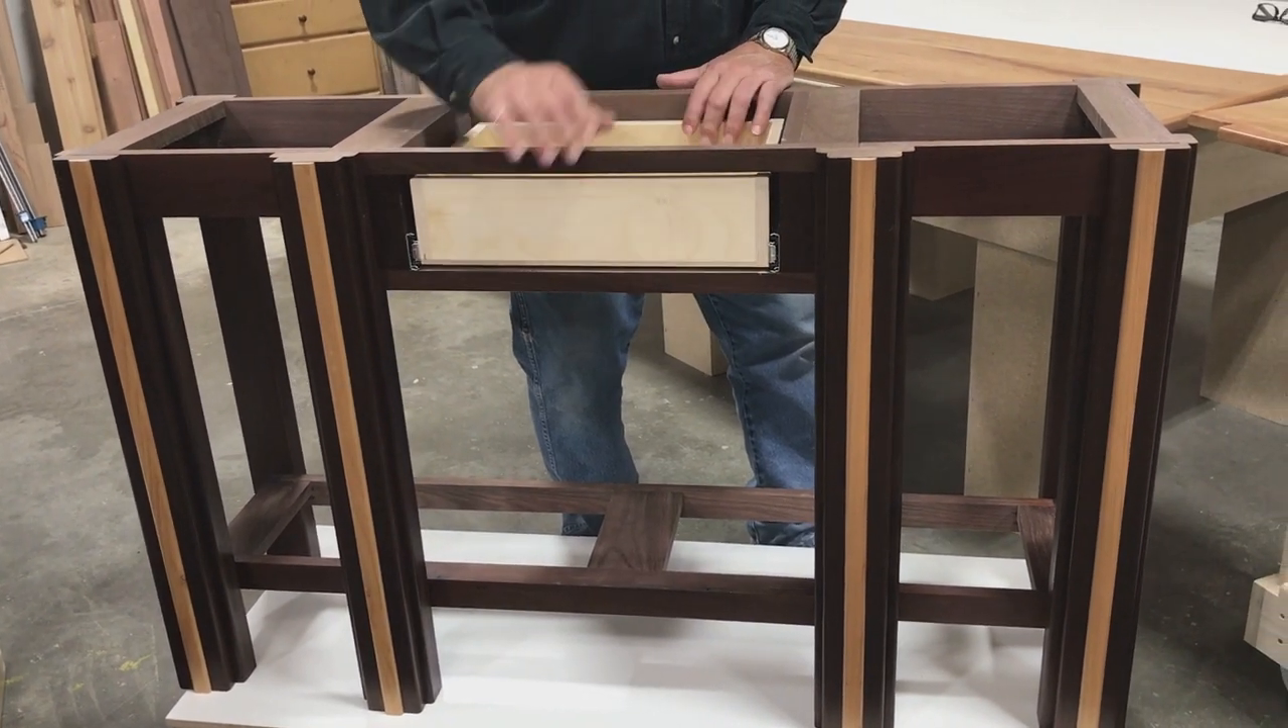This is the shelf this is the top cabinet we've installed our drawer and if you want to remember how to build a drawer don't forget to look at our video on how to build drawers.